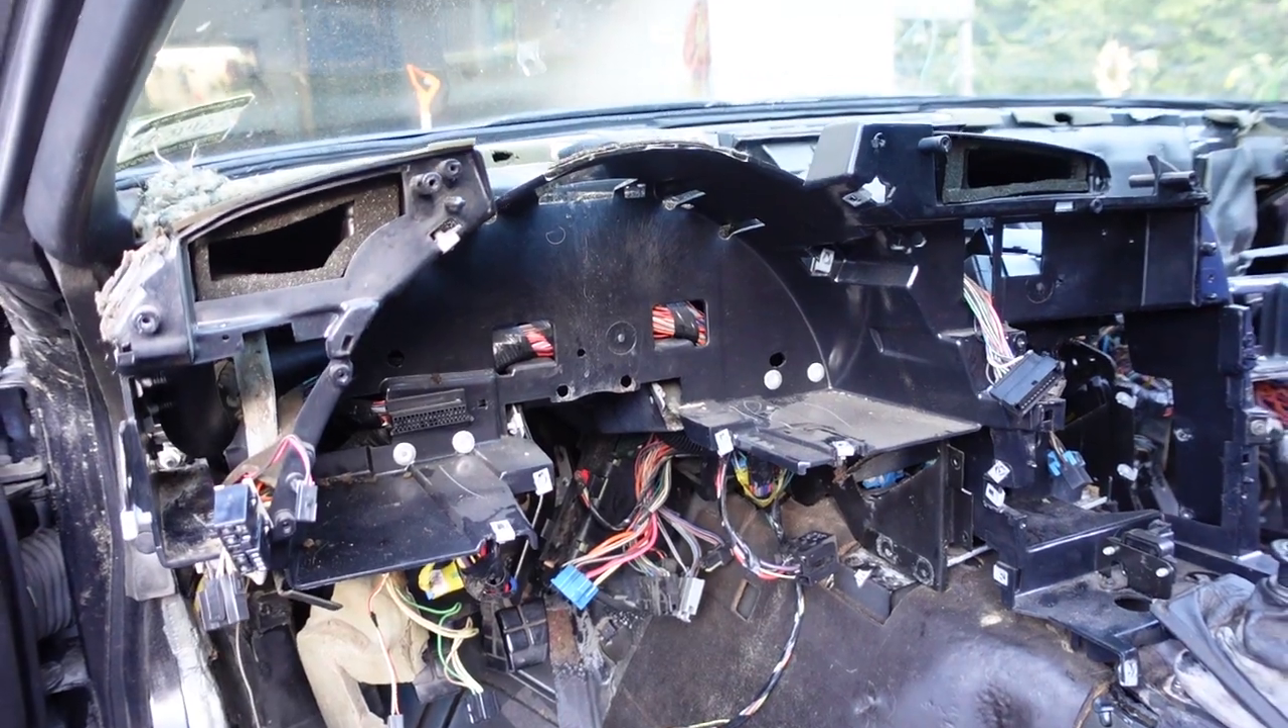We got the dash pad off now i'm working on the plastic structure.